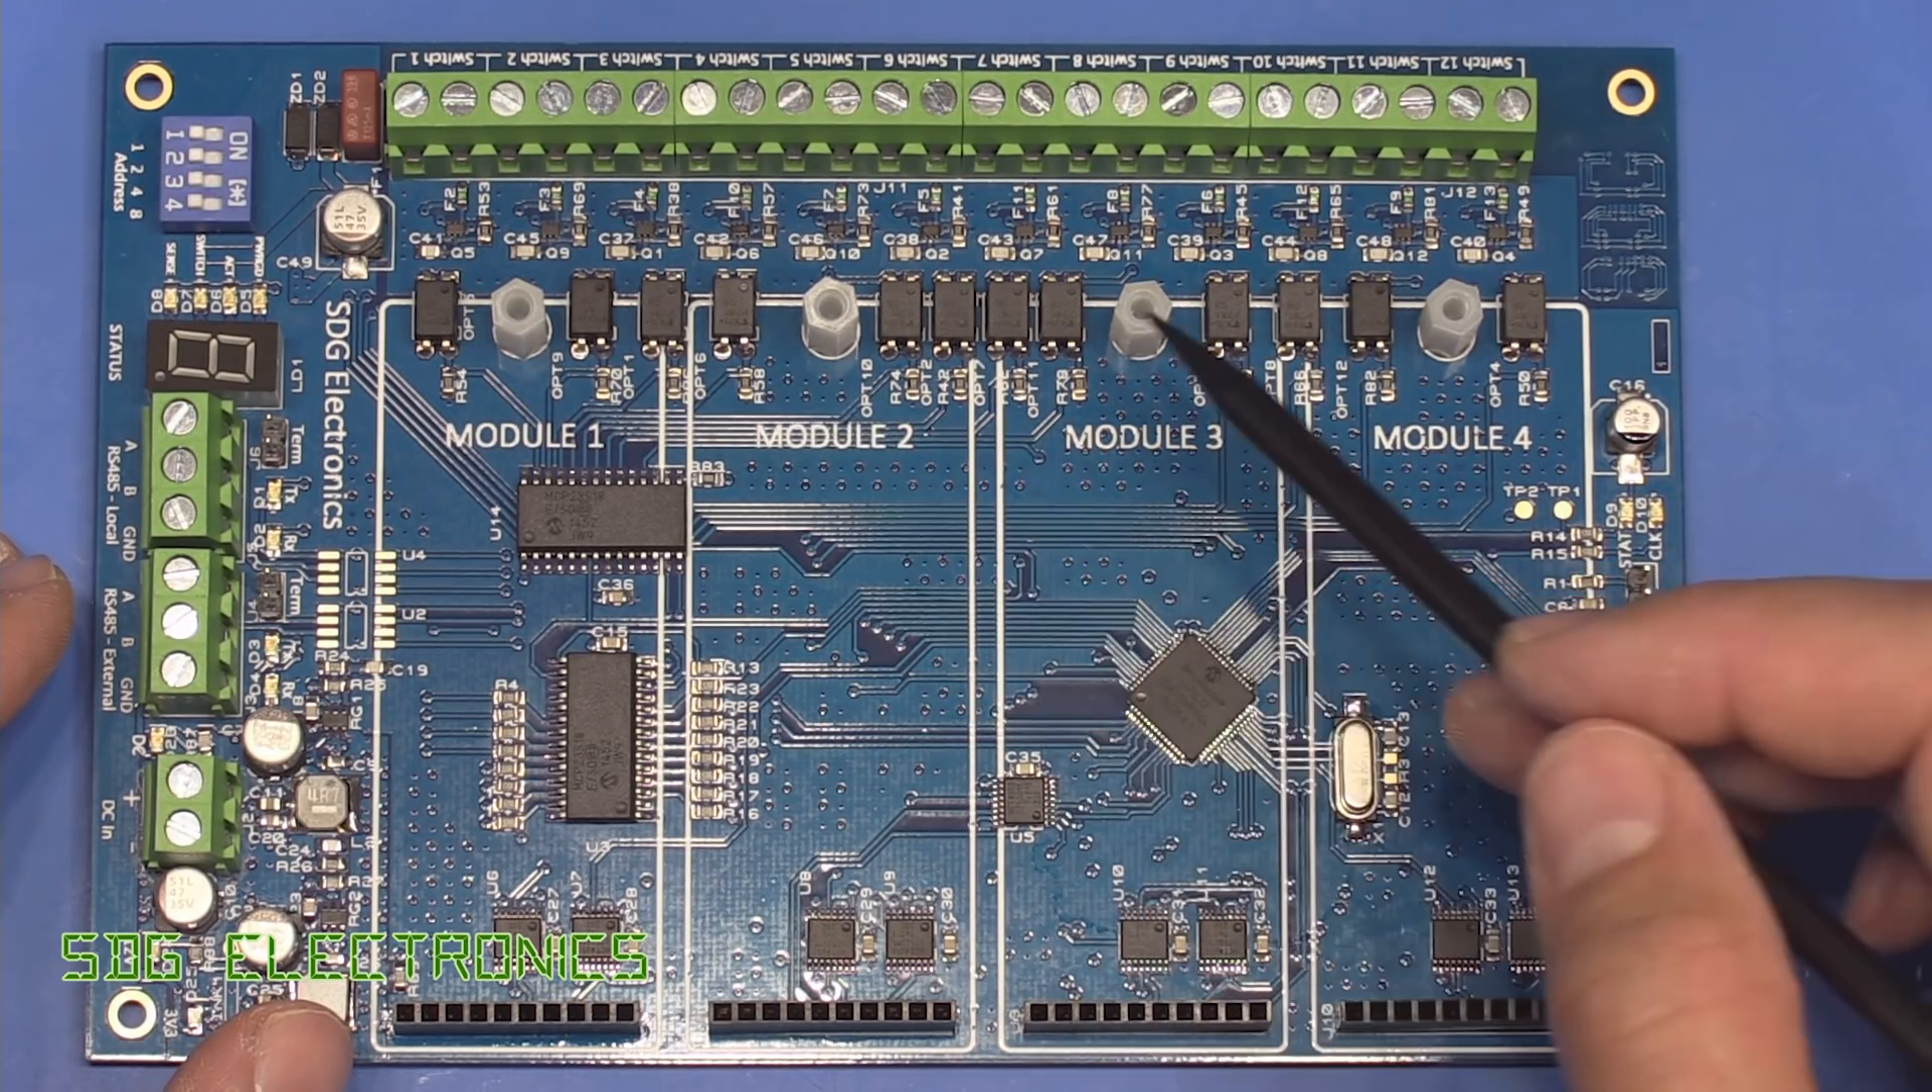And you can see I've got the threaded spacers already plugged into the PCB.